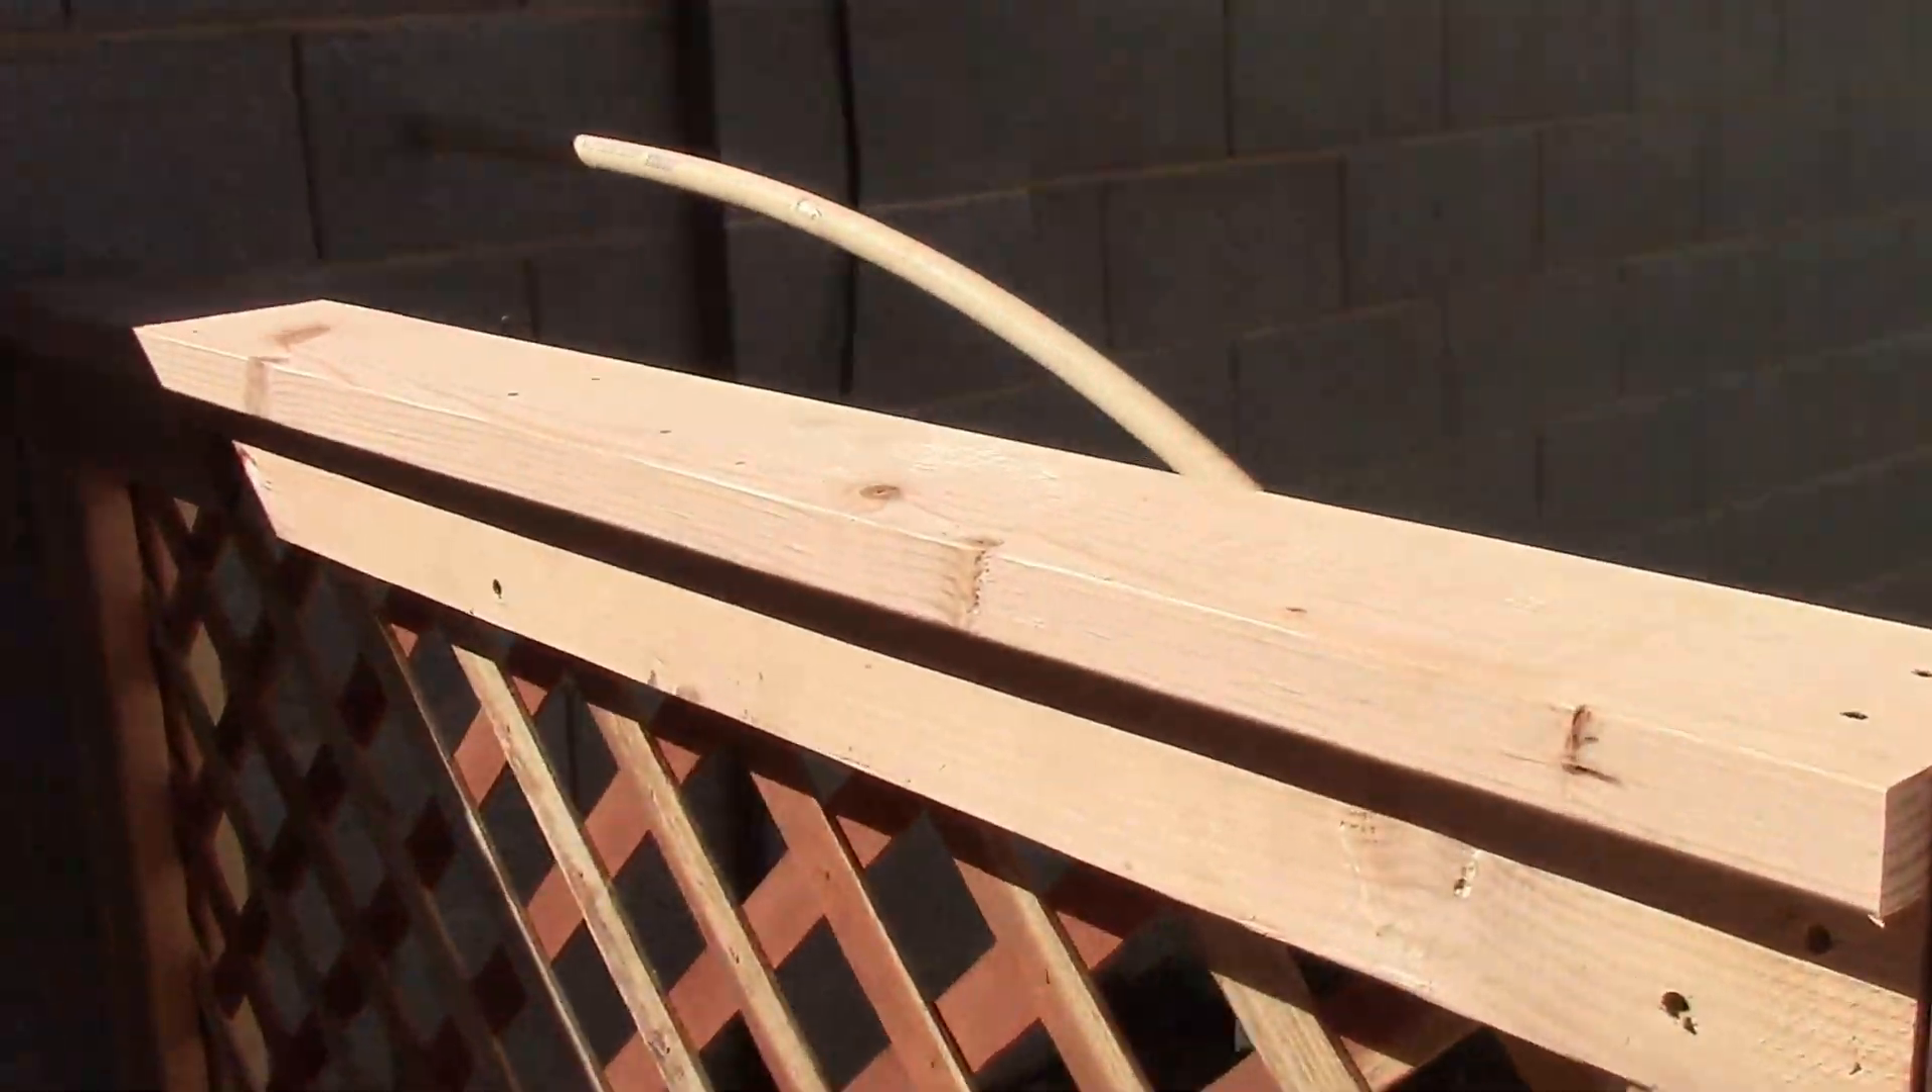I put on this 2x6 on top of the fence here.